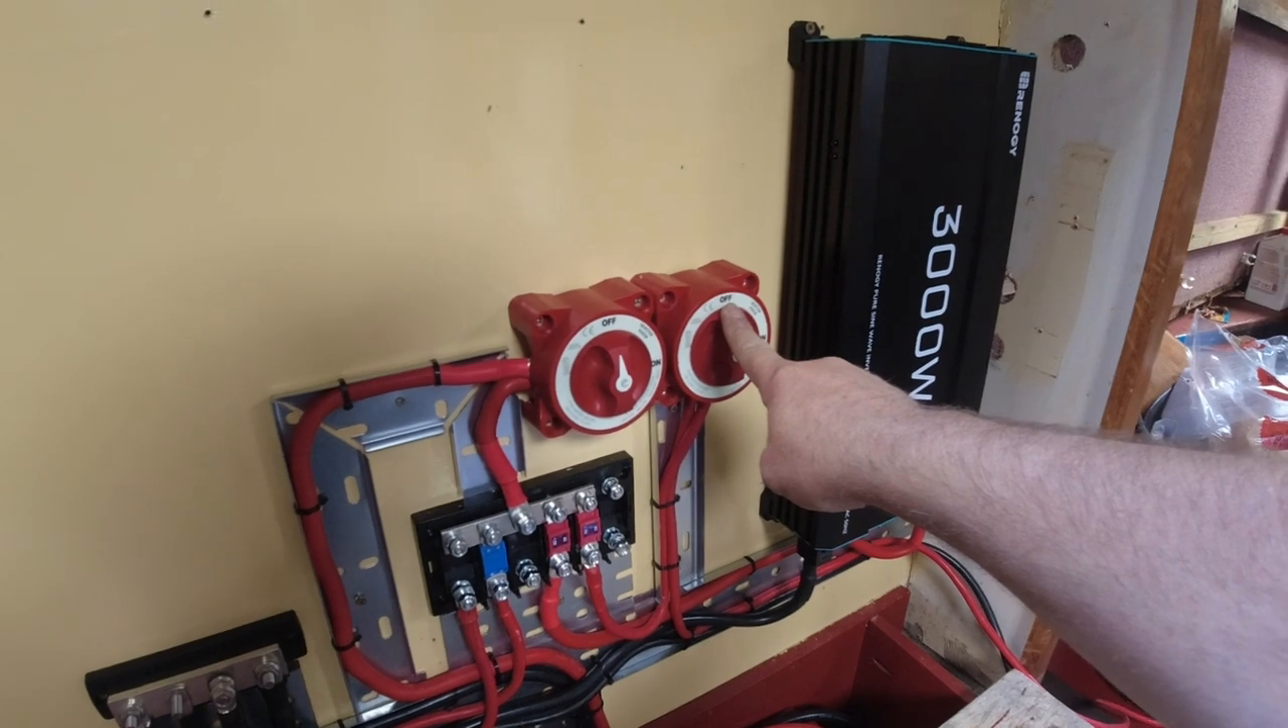So, batteries now have a master shut off. House electrics now have a master shut off.